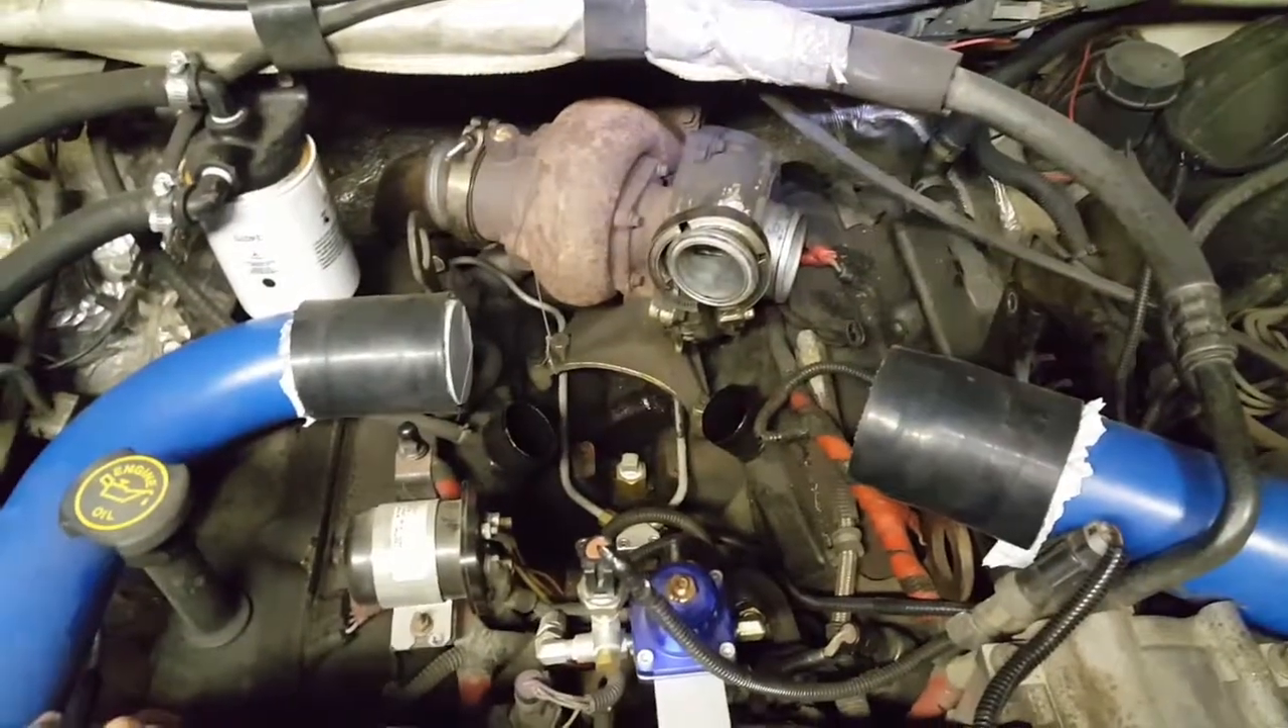I've got some of the piping out of the way.